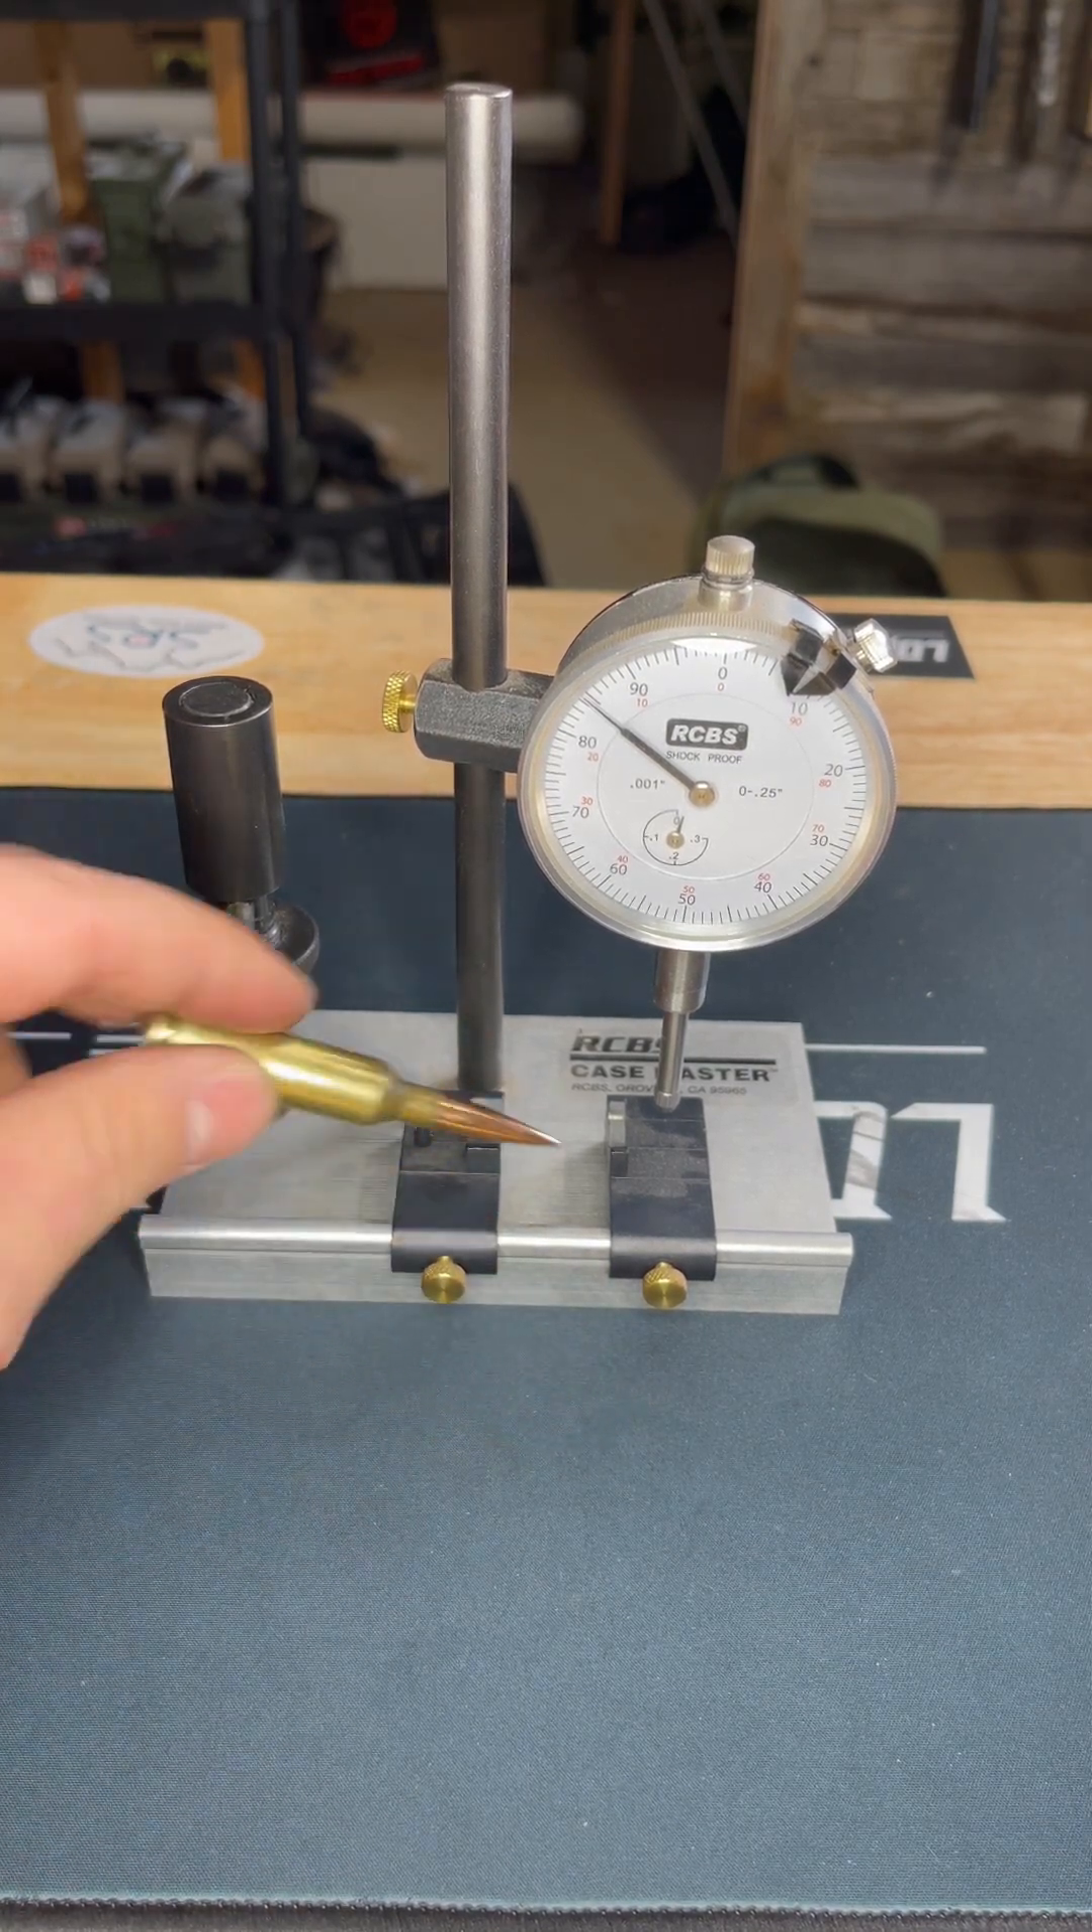So we now have a bullet seated into the cartridge.